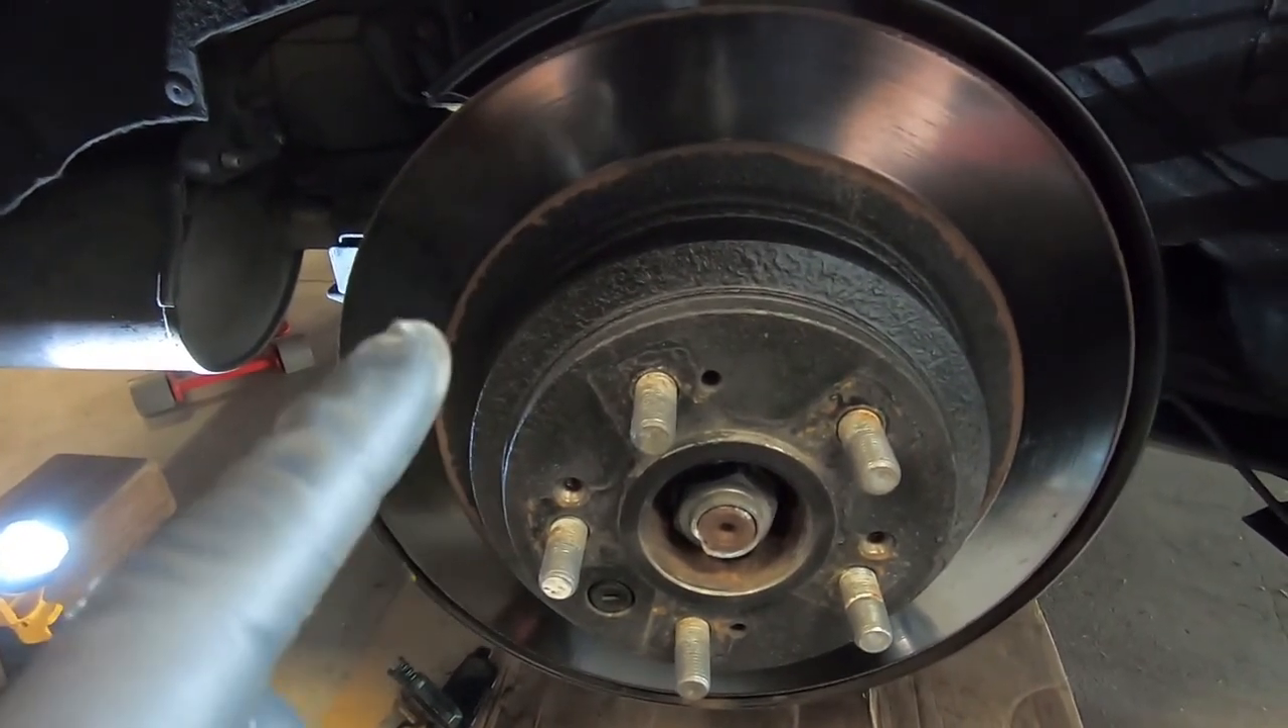All right so now the bracket is off the rotor is the only thing remaining so we just got to go ahead and get this thing off.